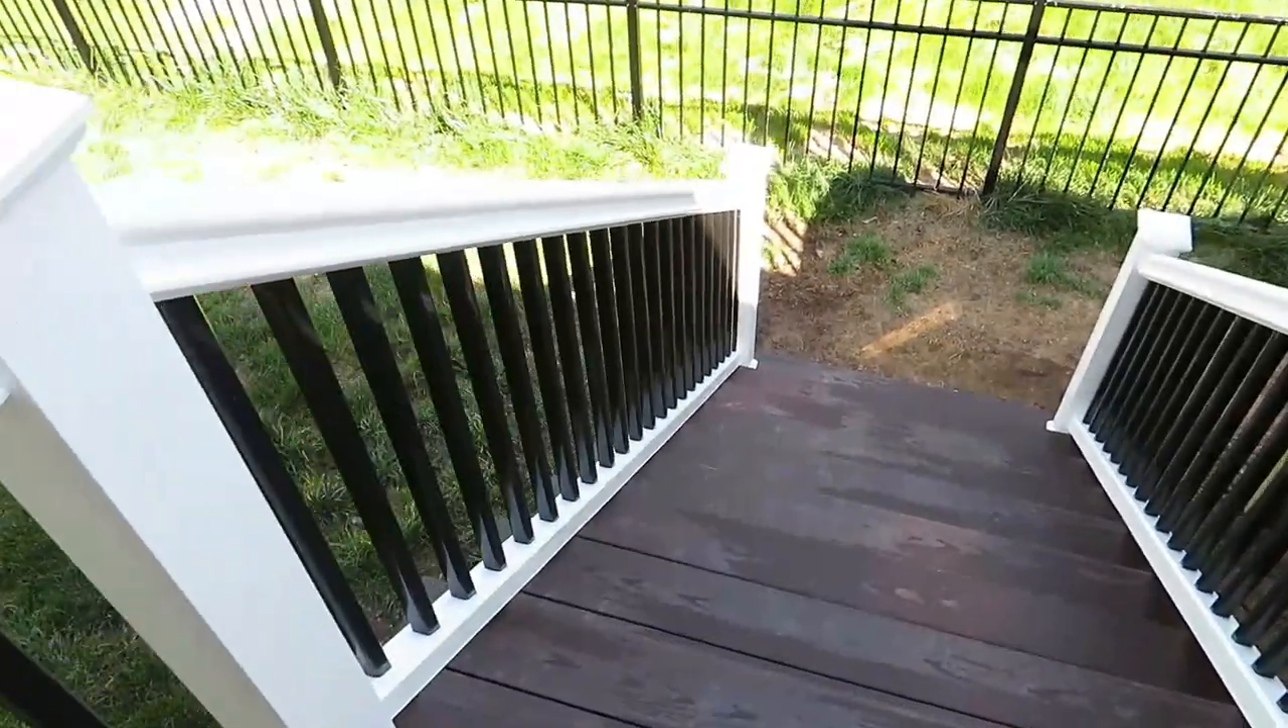We uh I got the railings put on stair railings are on and everything's looking sweet.